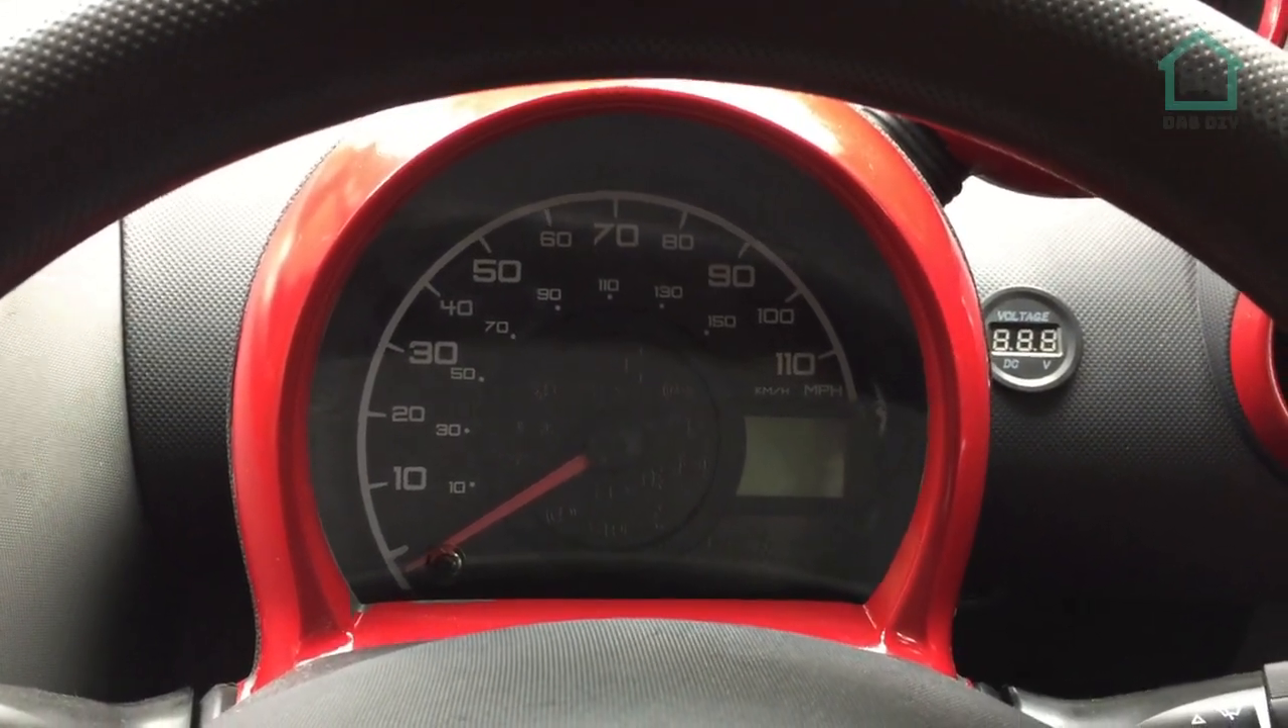We've got the speedometer and the clocks and things like that back in the car.